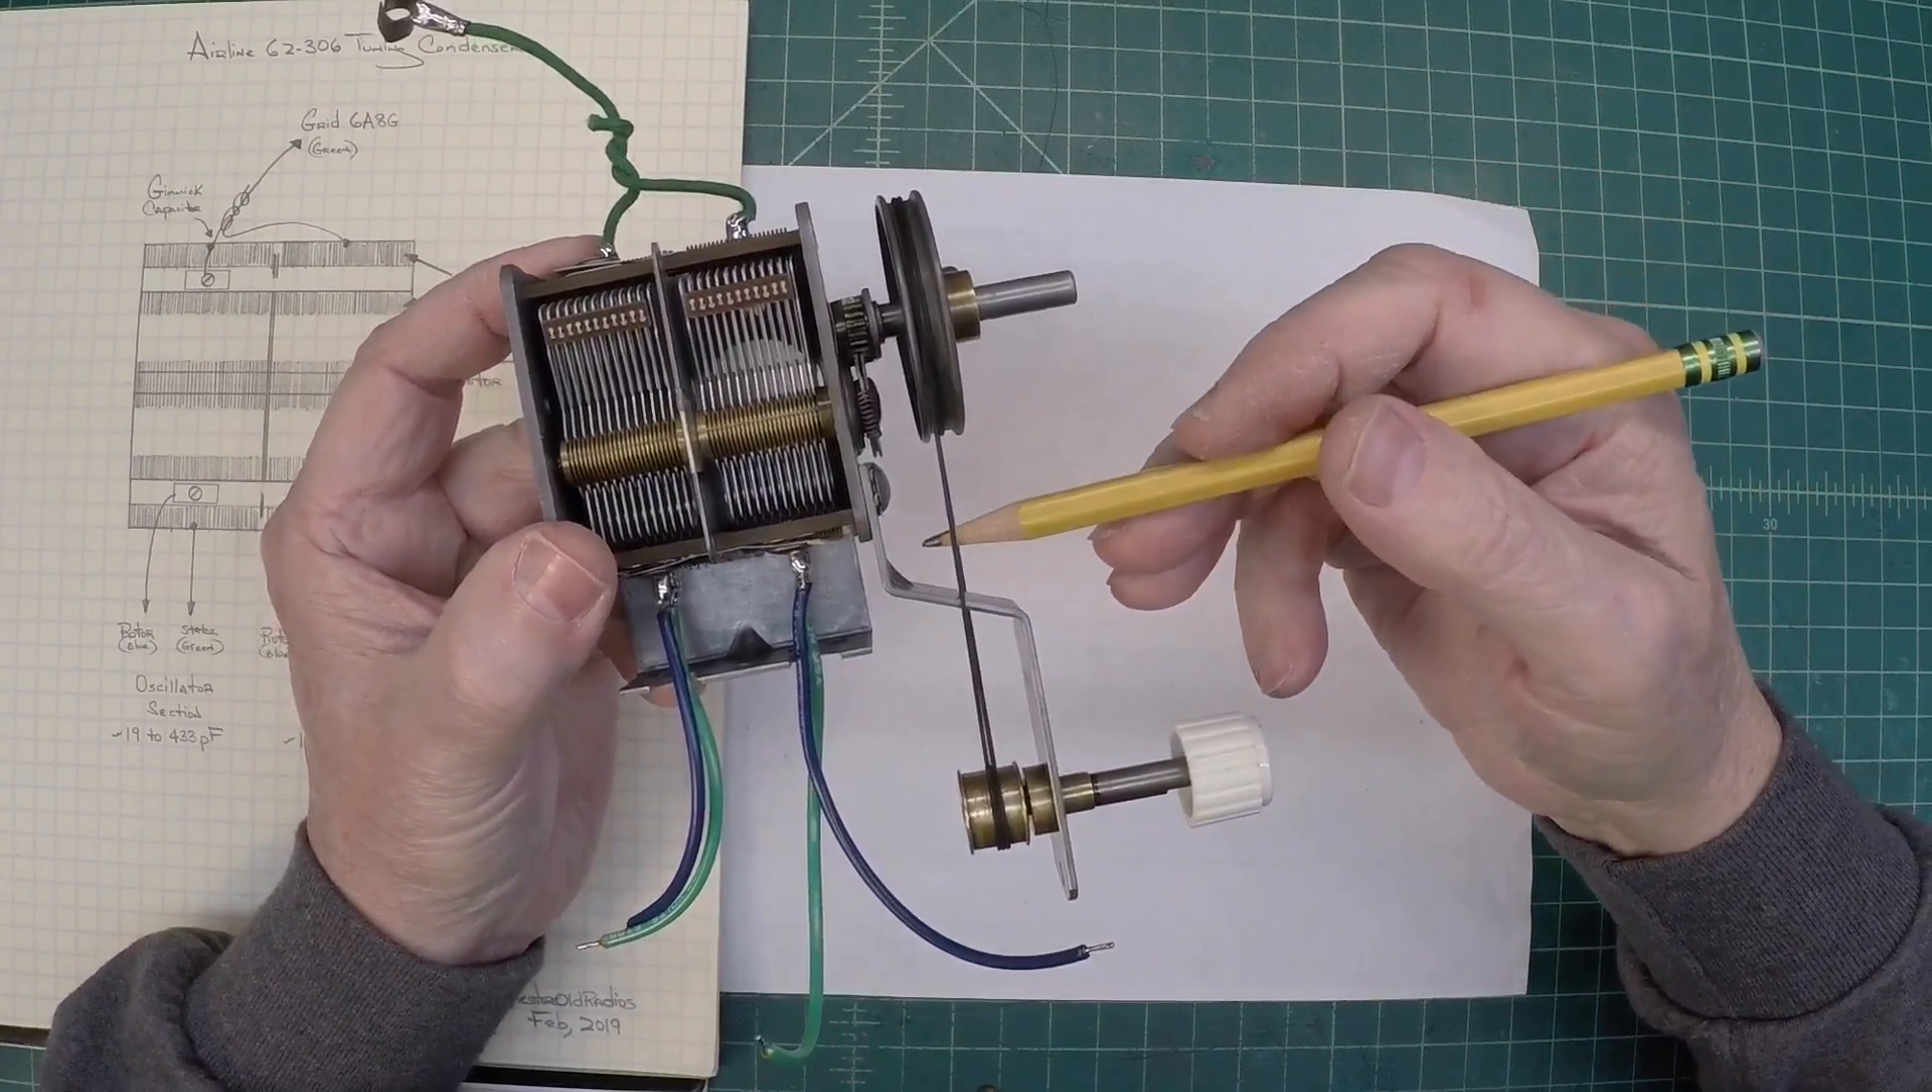You guys can see here I've got everything remounted. I've got my dial cord back on.